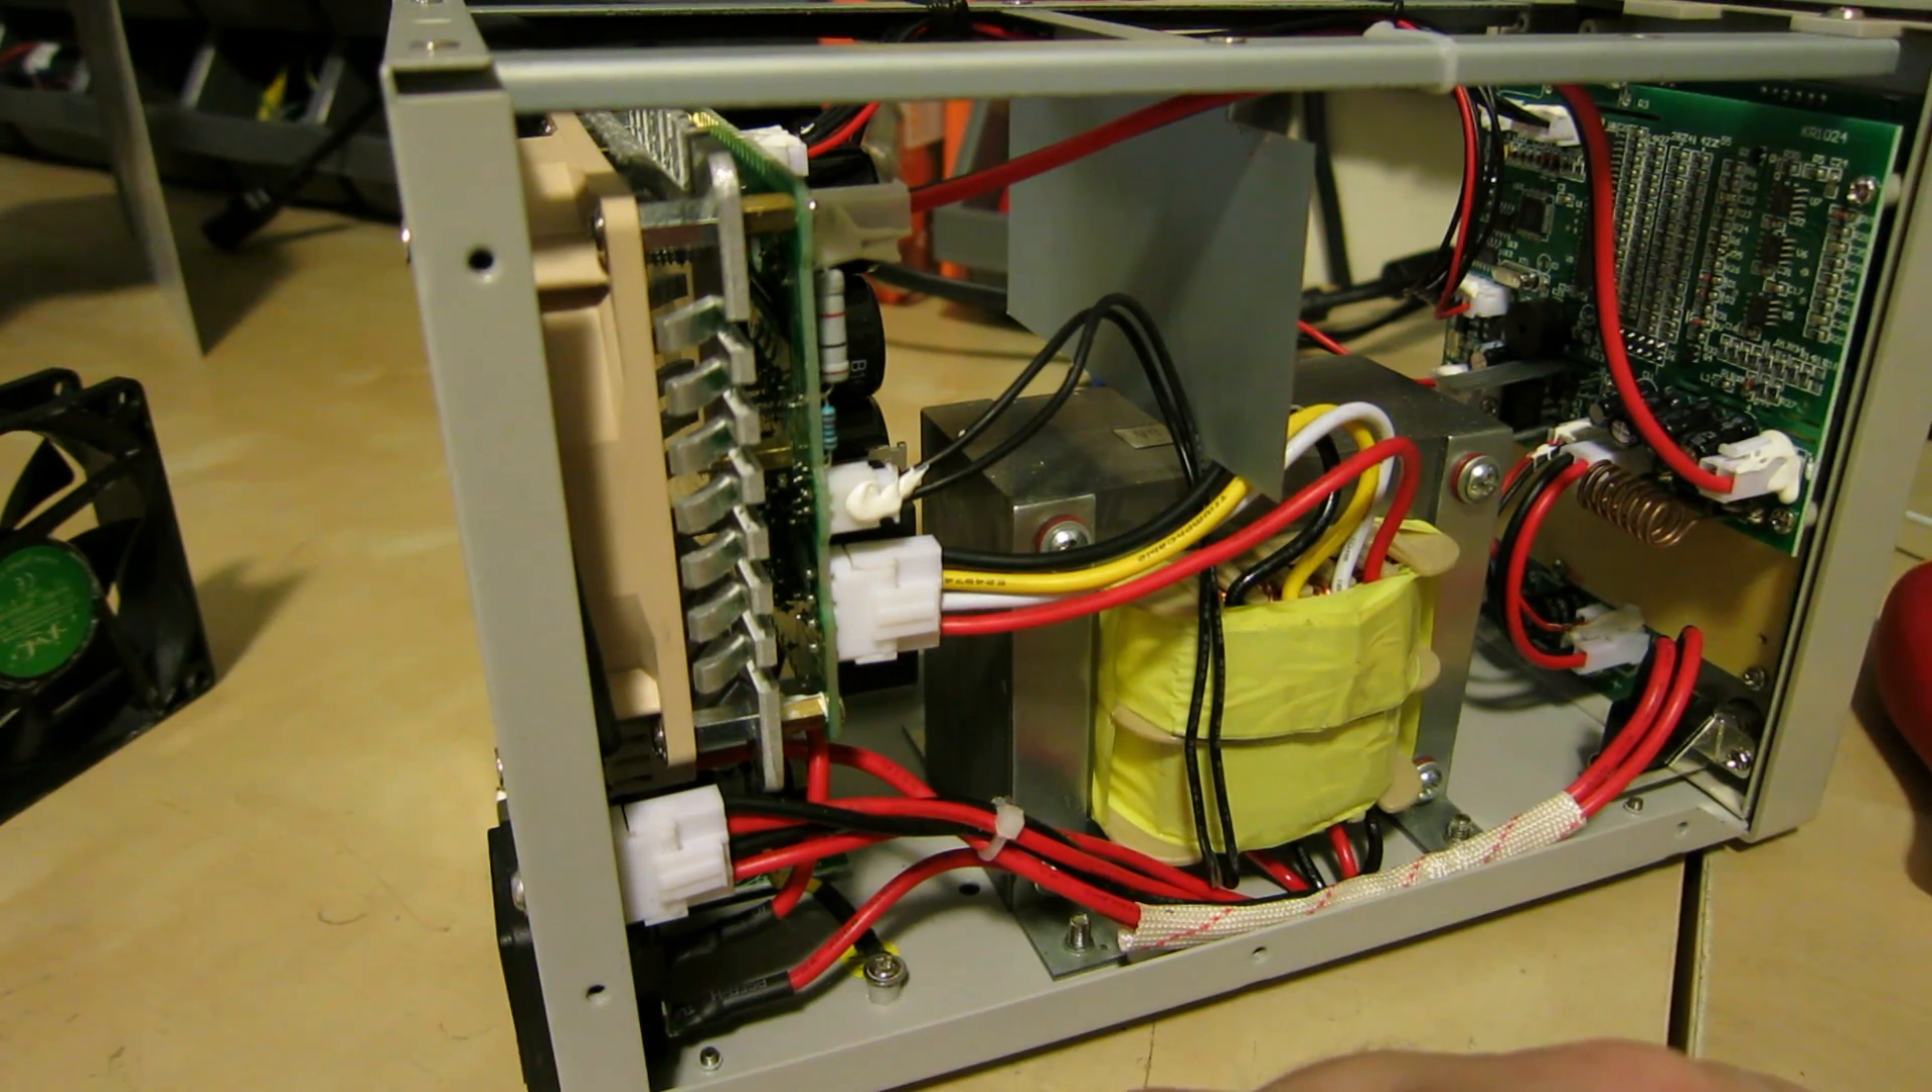So uh all that's left is to put the case back on.